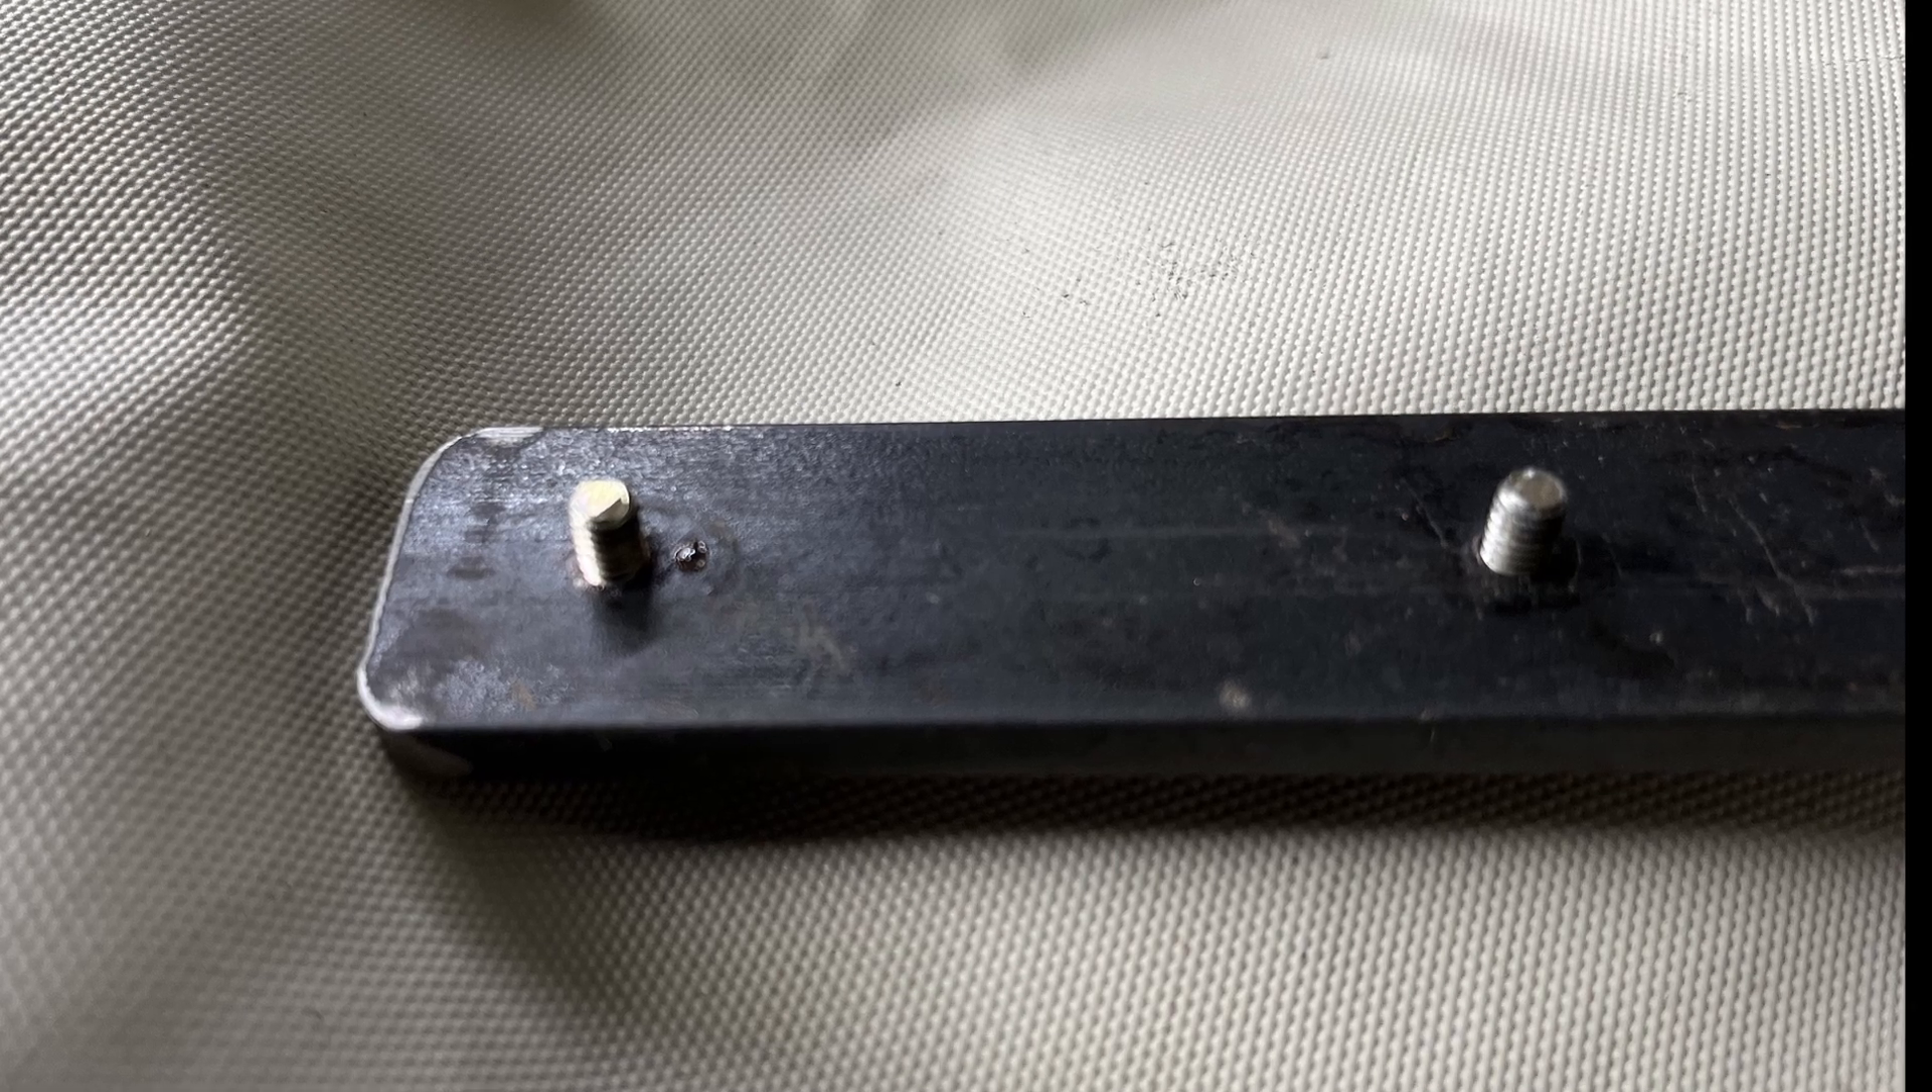M4 by 10mm steel bolts were fitted to the holes to form prongs which will engage in the holes in the RA adjustment collar.